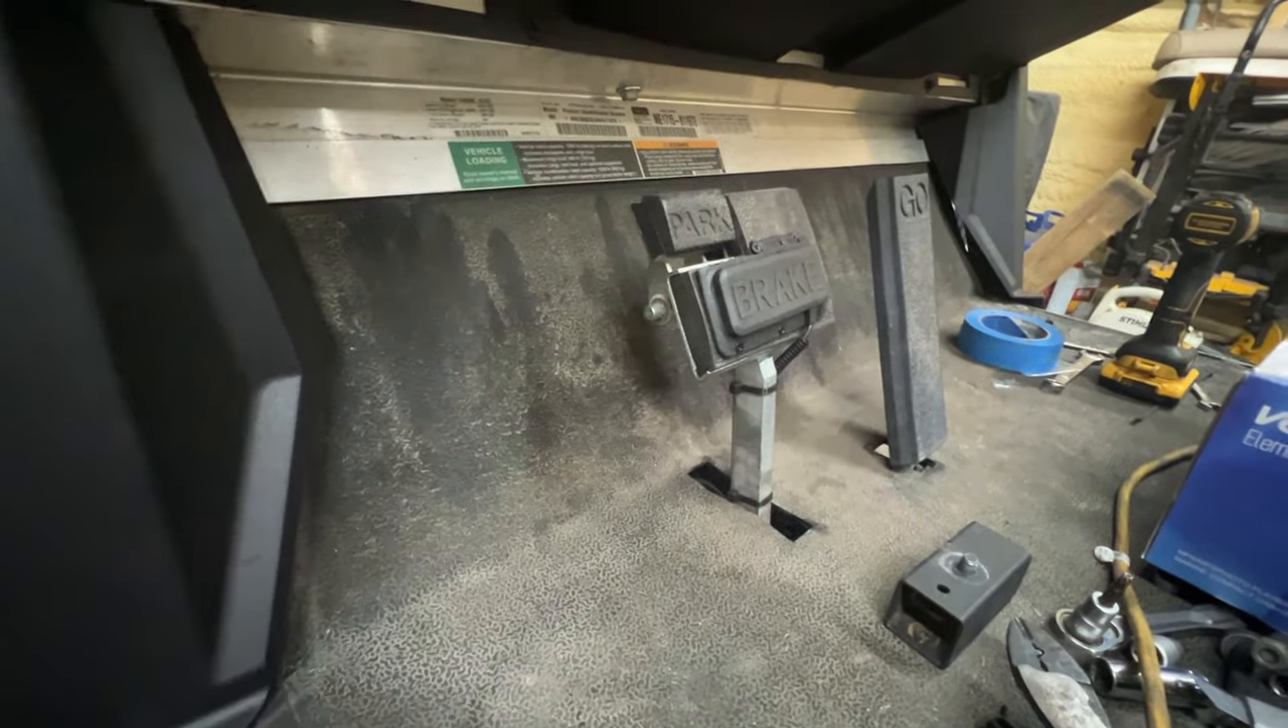I put this brake pedal On there last night as well So that's done.